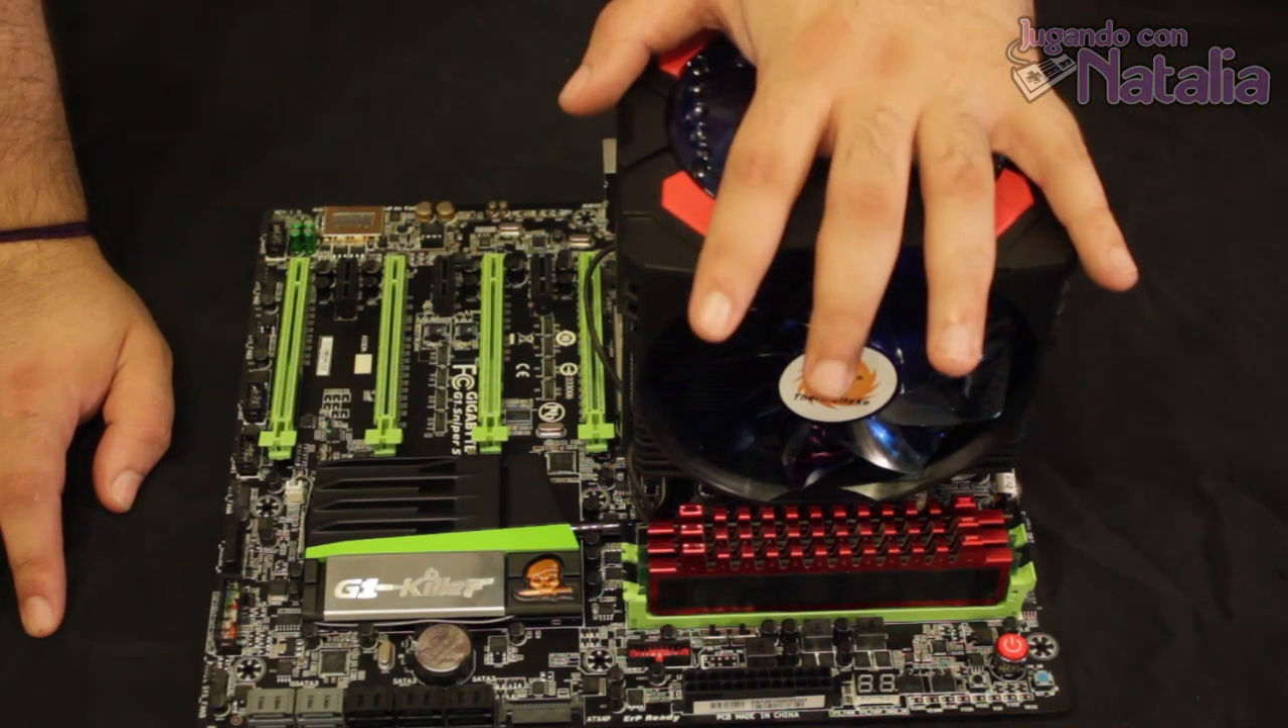Bueno, con esto queda el mother ya casi completo. Tenemos las memorias conectadas.